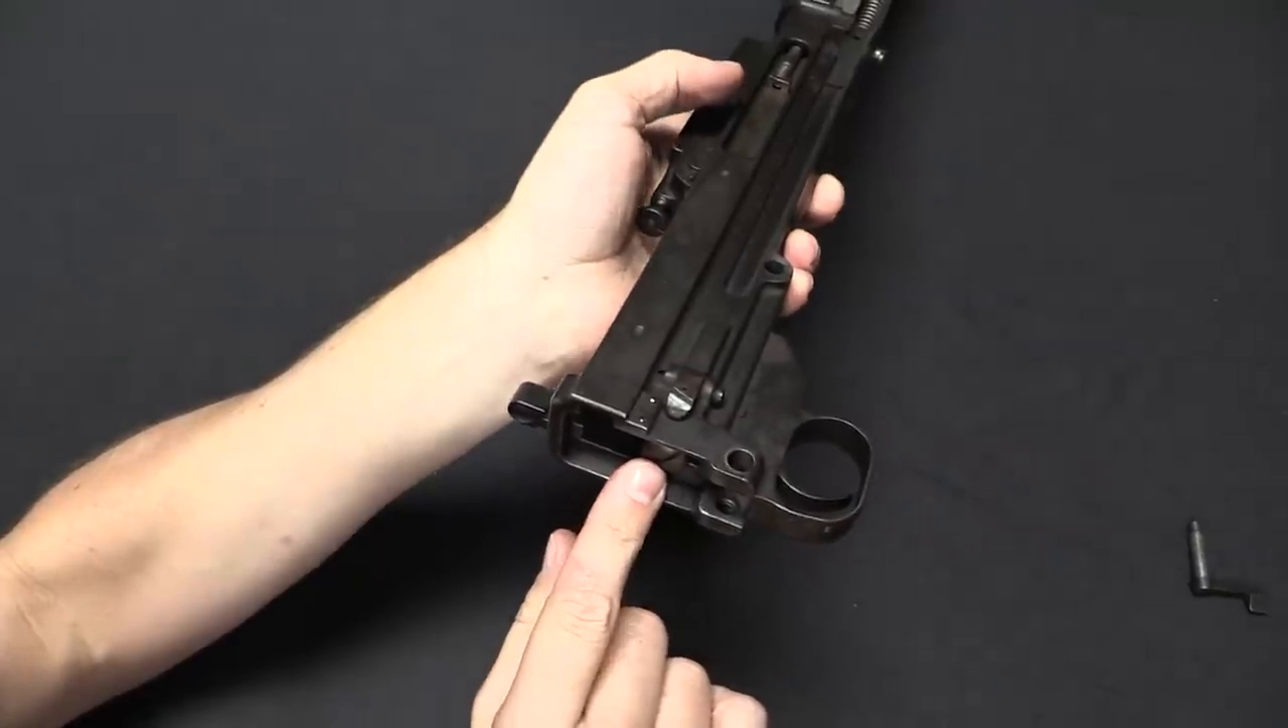And now the whole back end of the receiver is open.